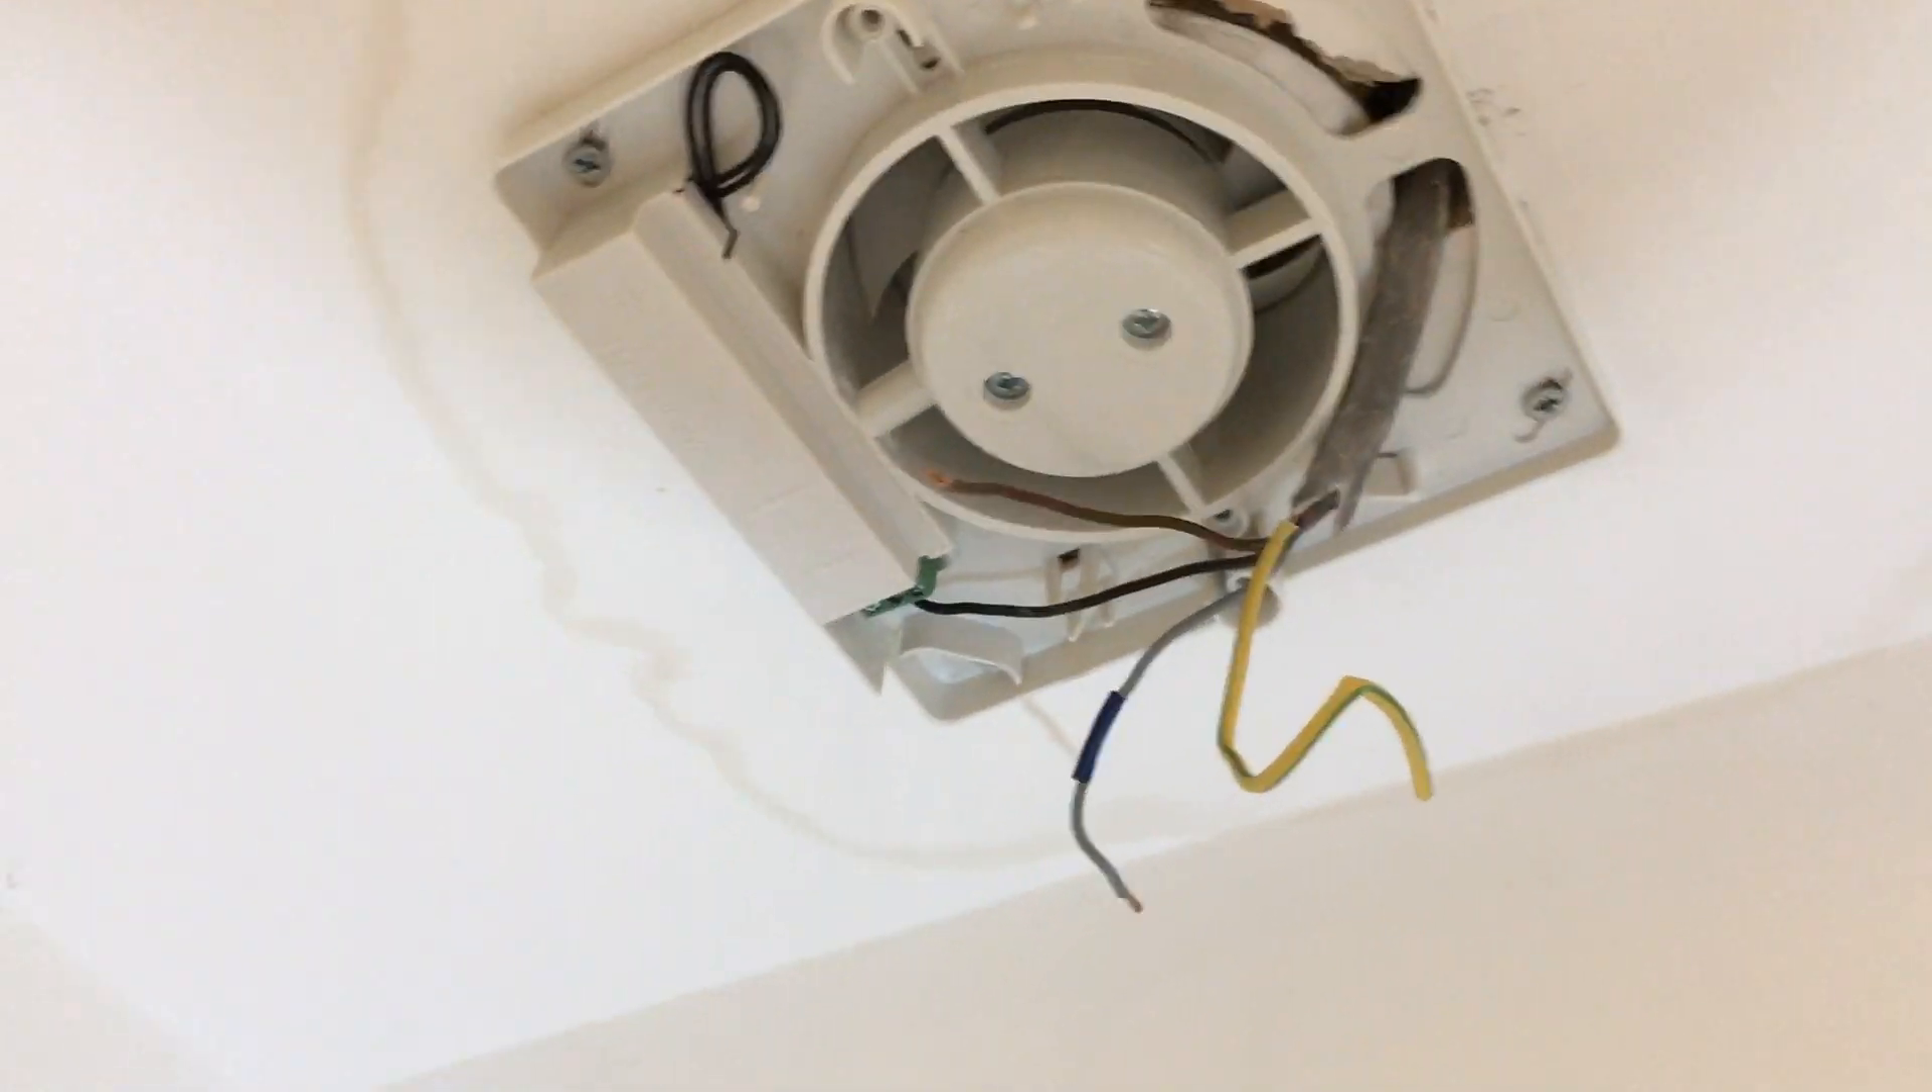So here's our new unit screwed onto the ceiling we're just about to make the connections but obviously we've got to find out which is the neutral terminal.